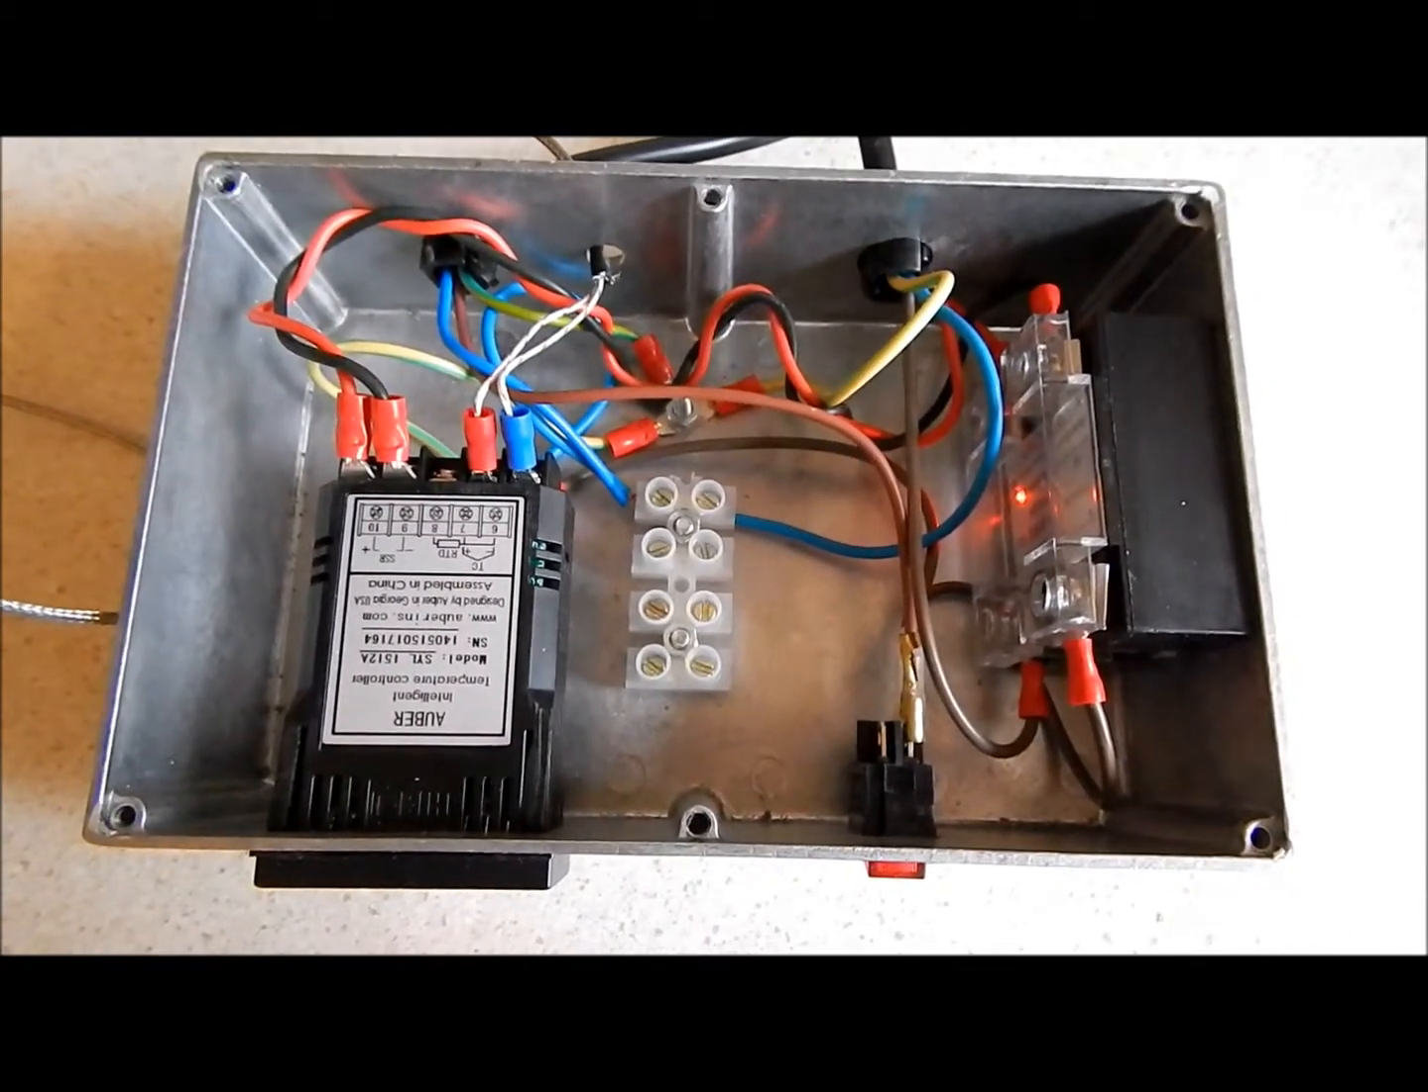I have all the components mounted in the box and wired together.